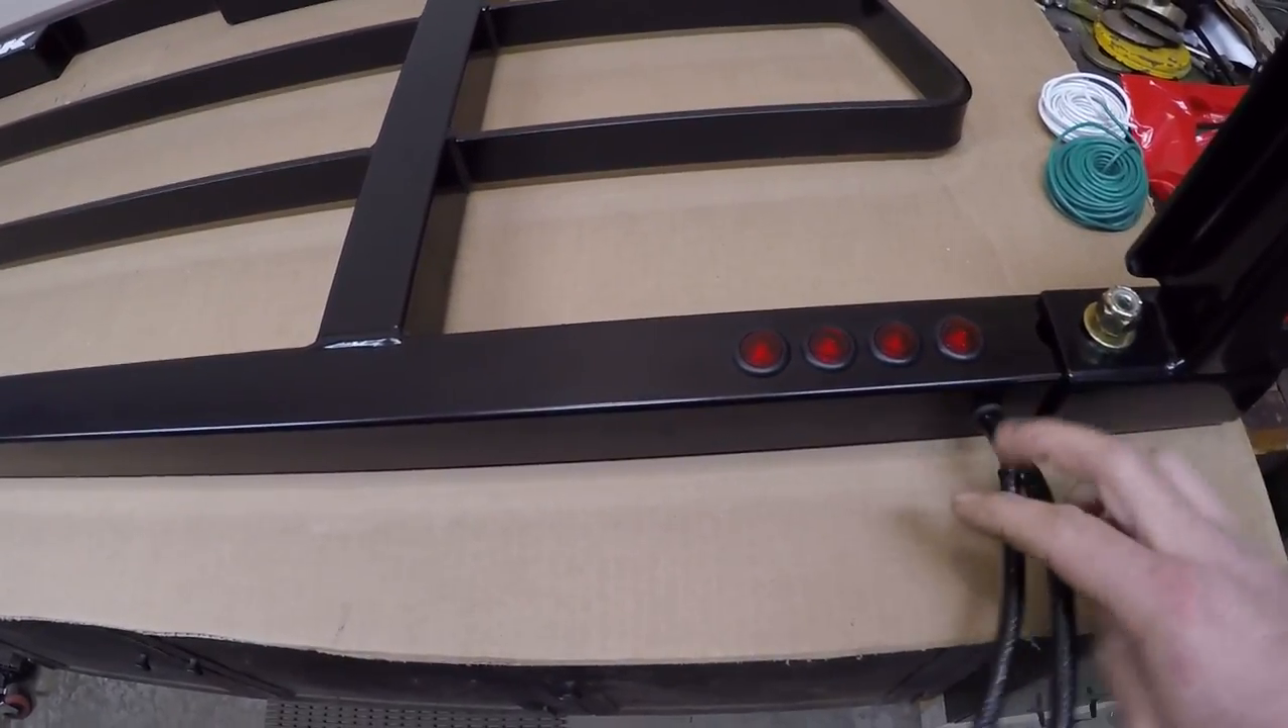All the lights are in place.